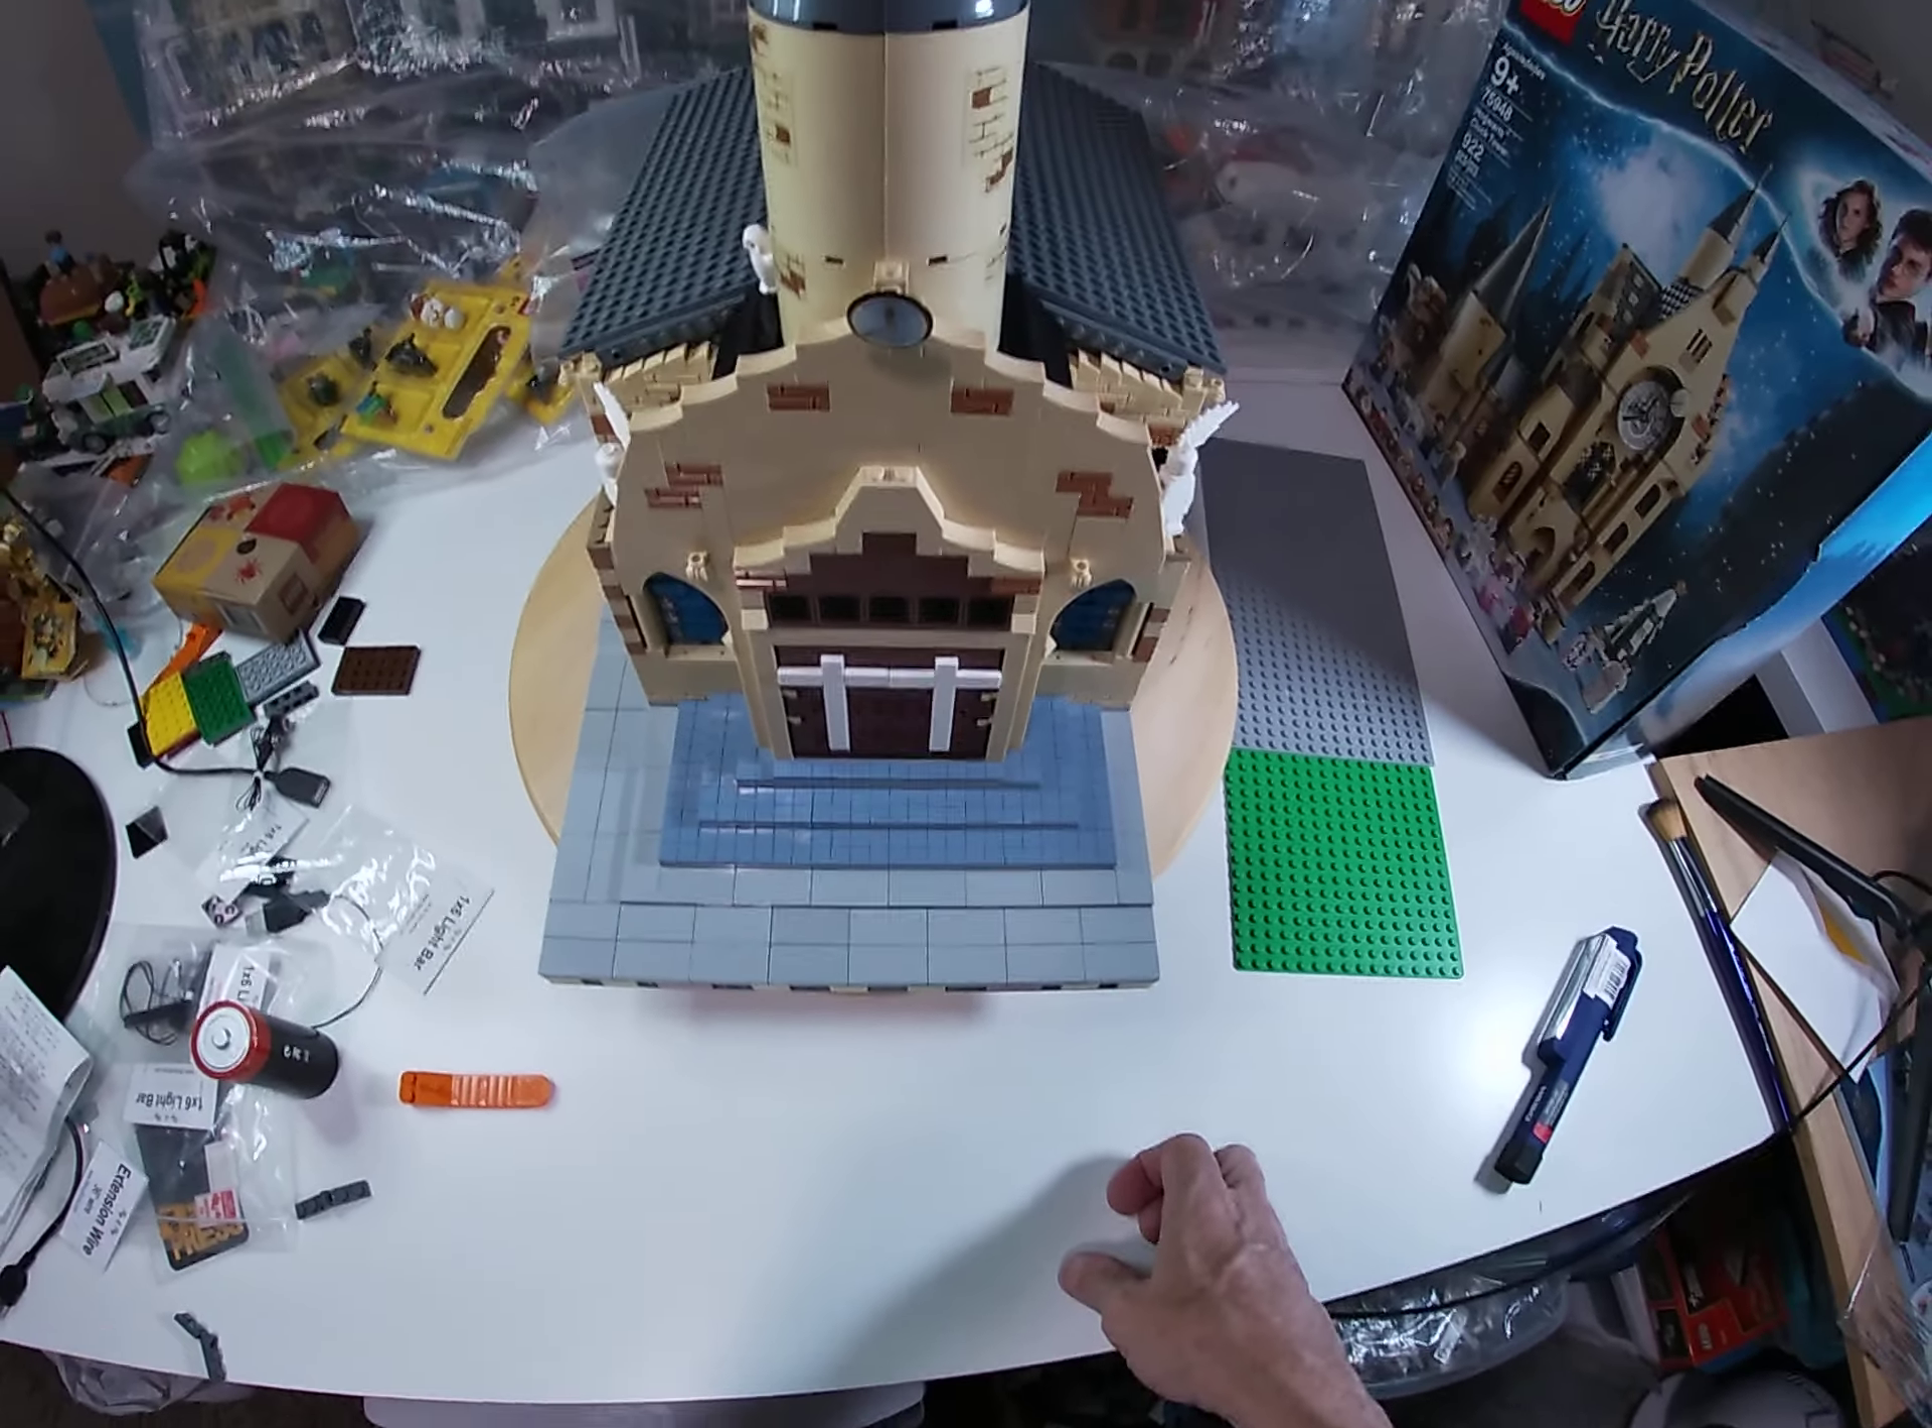I was so excited about having this church done today, I kind of forgot that I still need to make a graveyard on the right side.